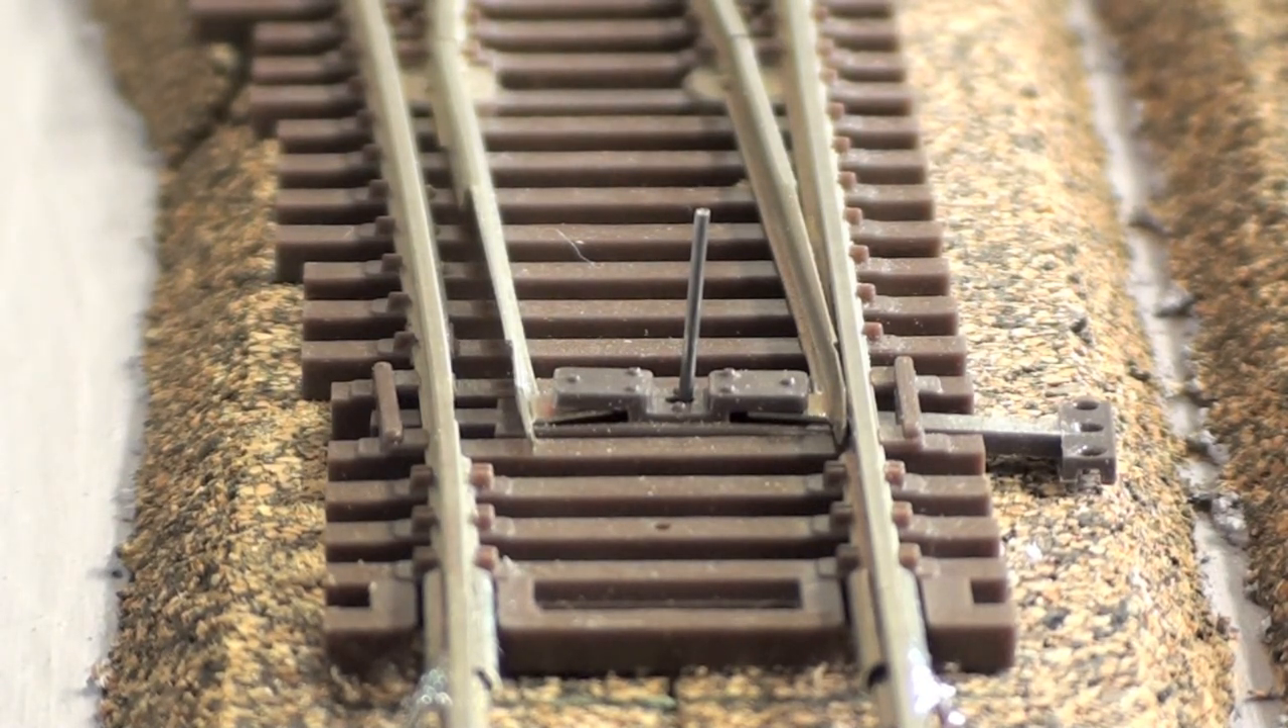I still need to cut the piano wire off there that comes up from the tortoise.